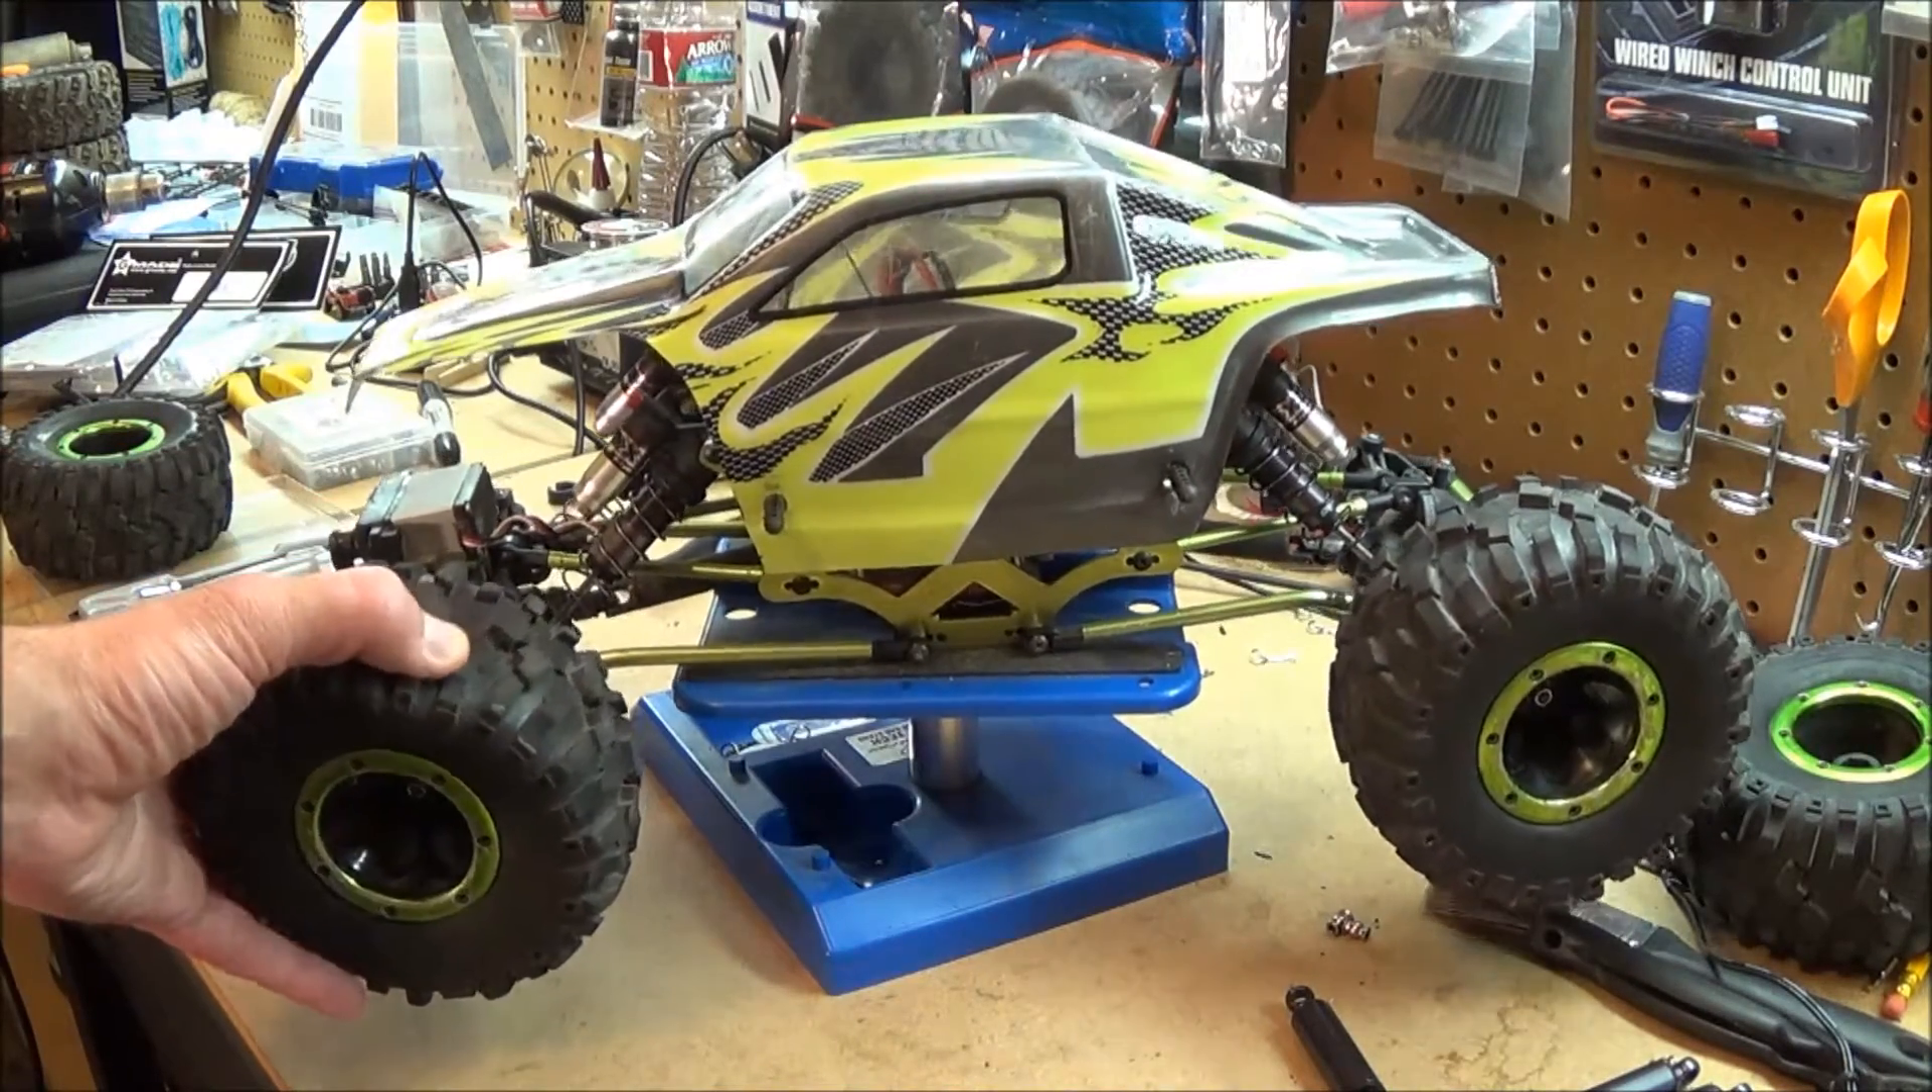I've got all the shocks mounted up they mounted up pretty easily and no problems.